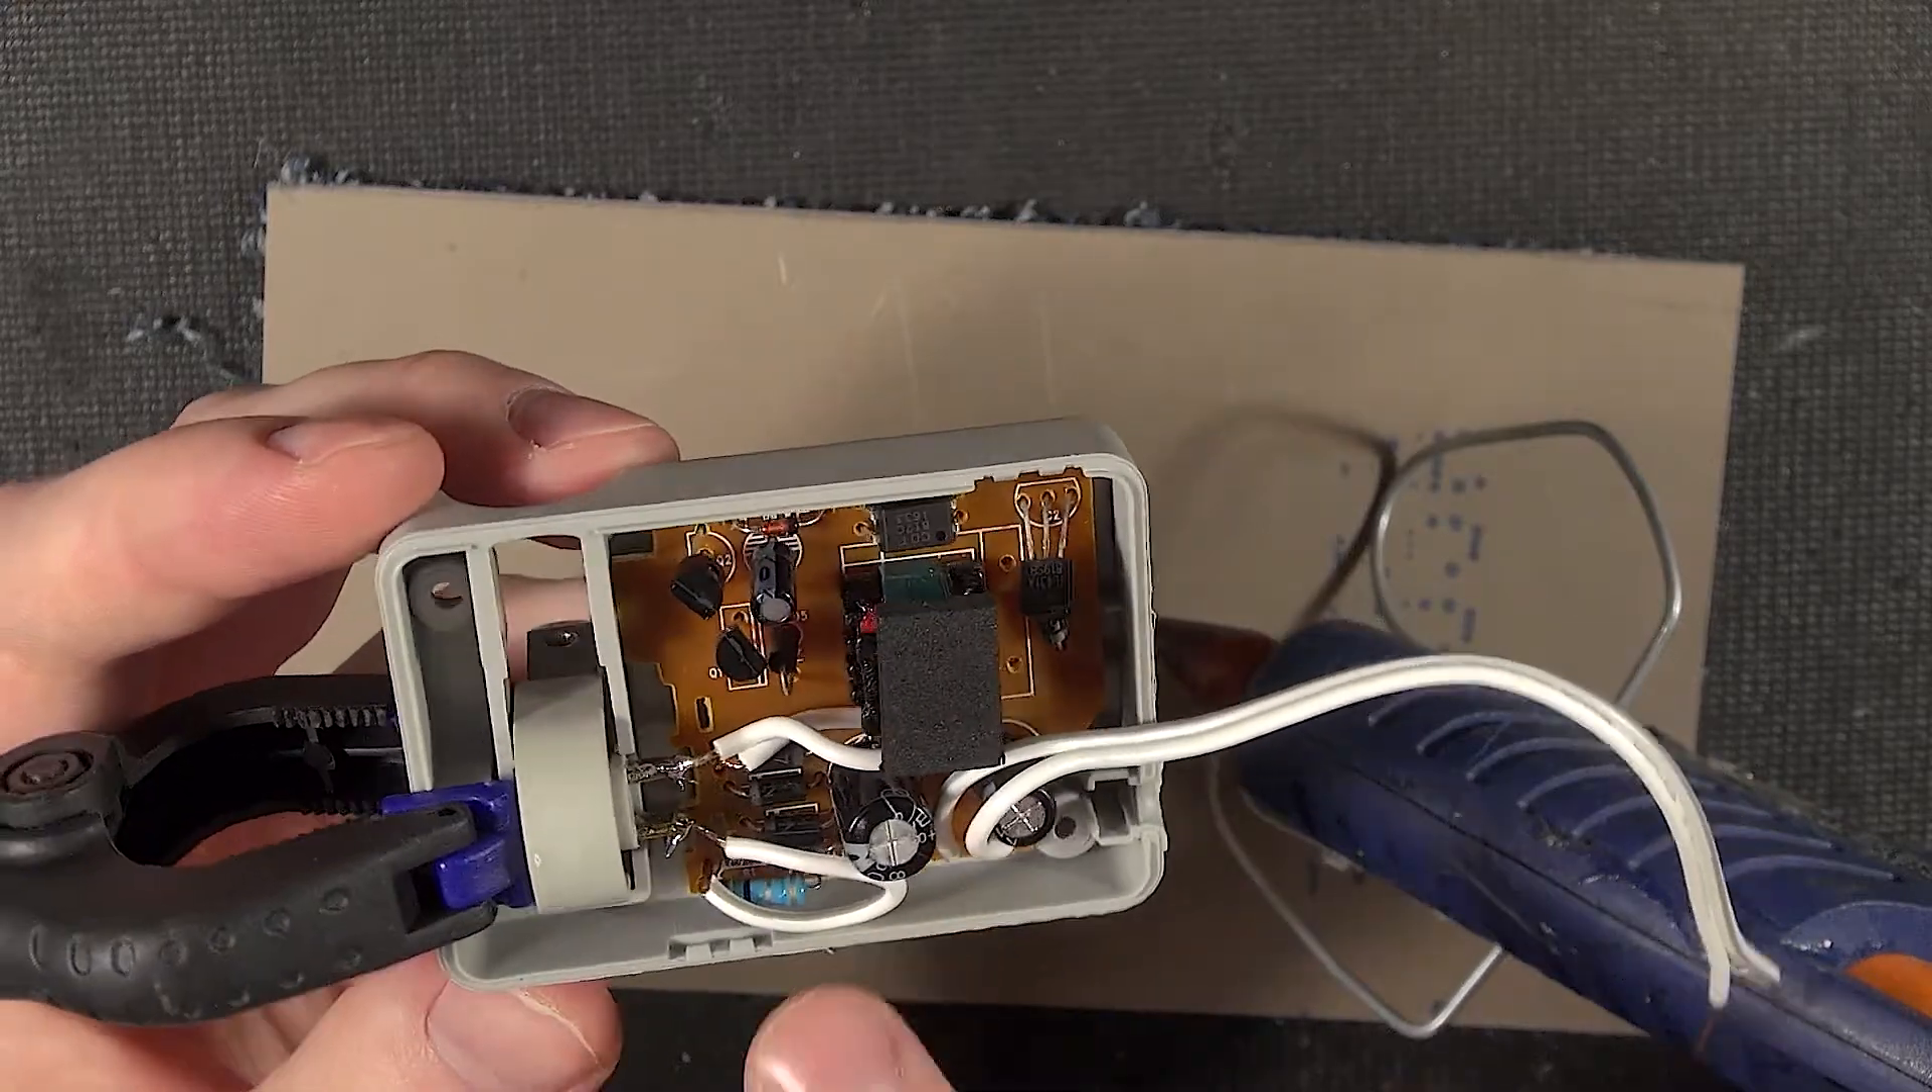Alright, just so we can do some electrical testing on this unit, I've attached just some wires to the output. Reattached the connector with some new wire, just generic-y stuff. Poorly done.